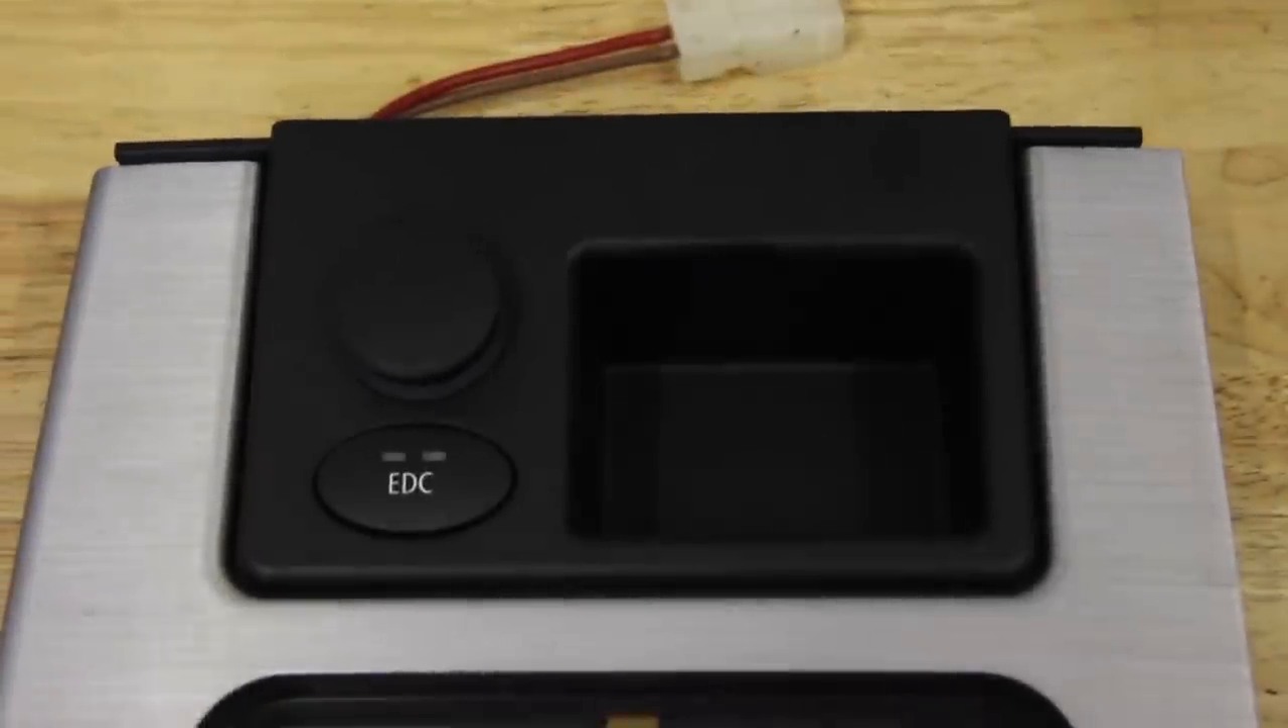Here's the center console cleaned up a little bit with the EDC panel in place, it just installs from the back using the four screws we took out with the ashtray and fits in there like that, ready to be plugged into the EDC switch.